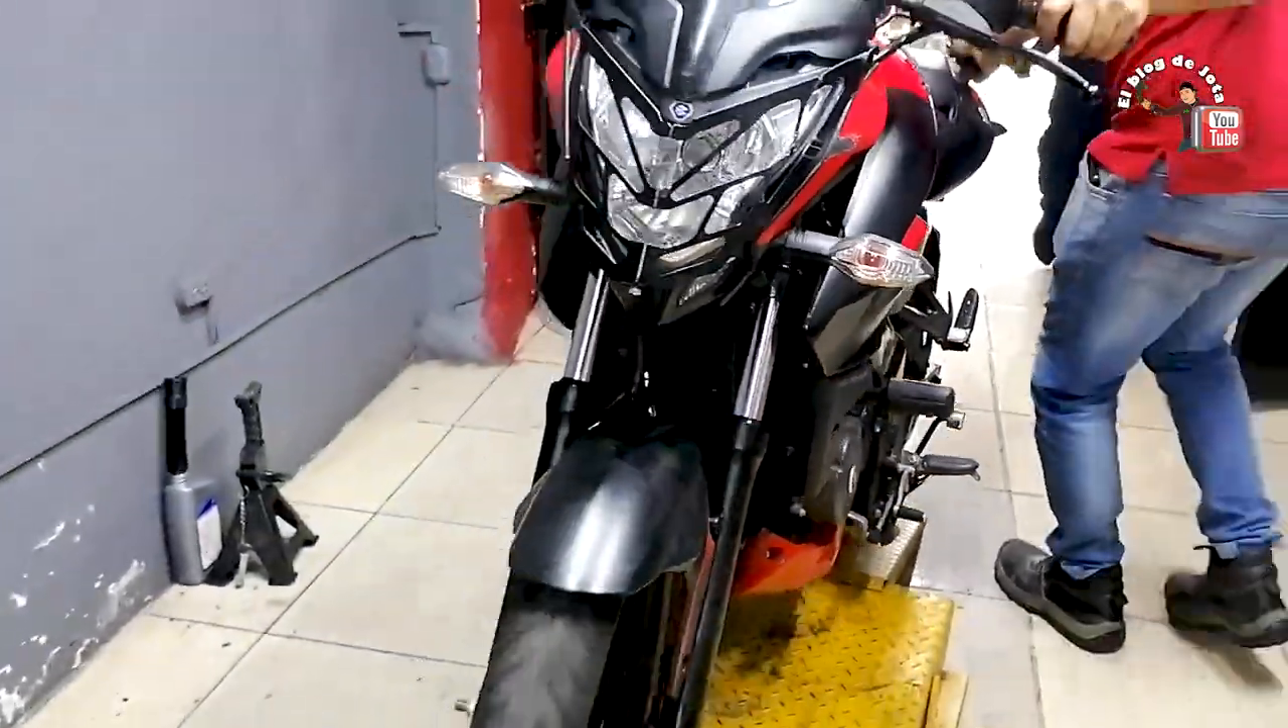Ya le pusimos la intermitente de la direccional.